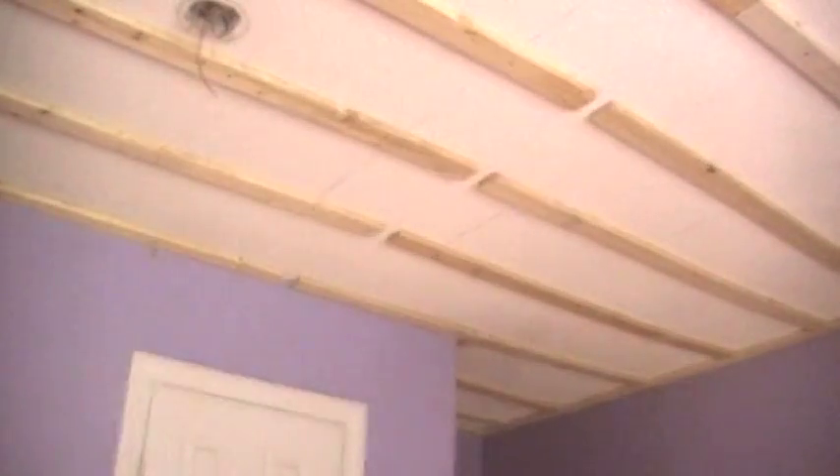Next, we installed the furring strips perpendicular to the joist direction, anchoring them with the 2 inch screws, one screw per joist.